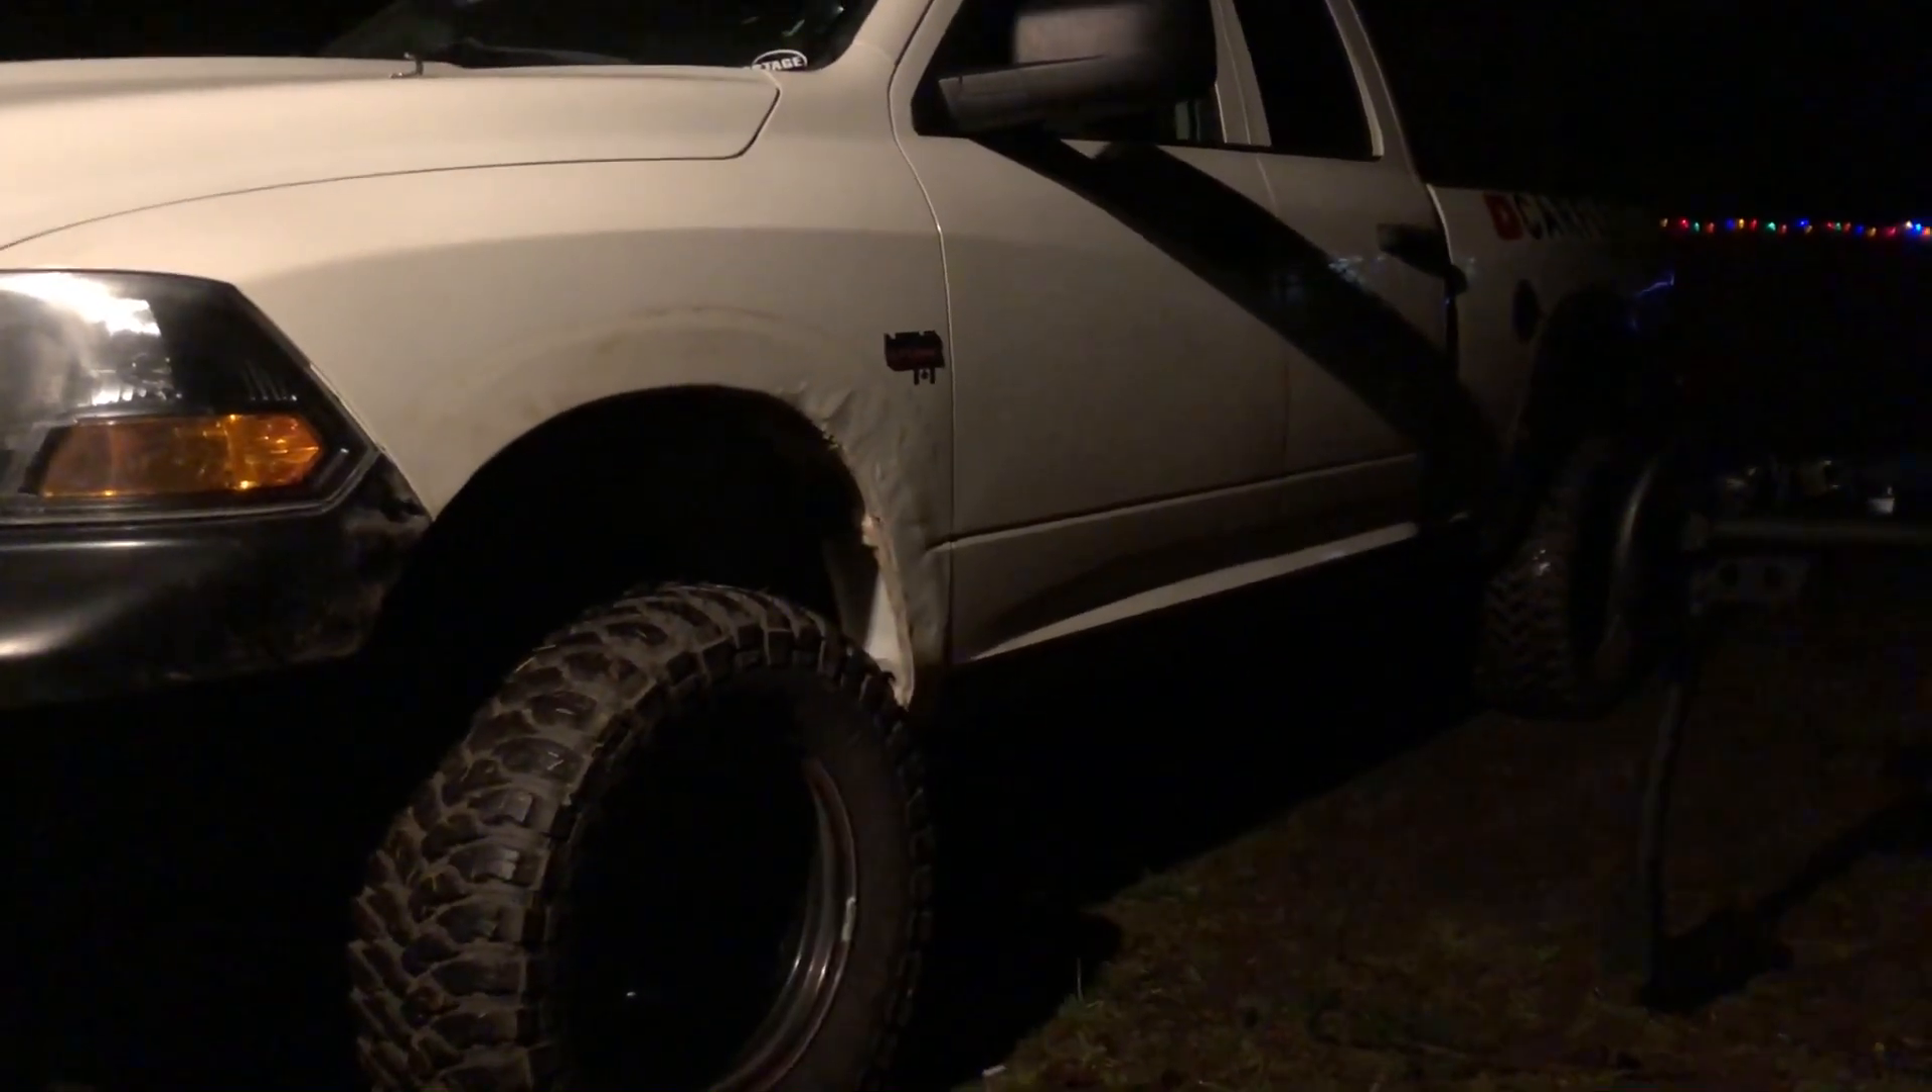I didn't put the front fender liners back in or the flares.